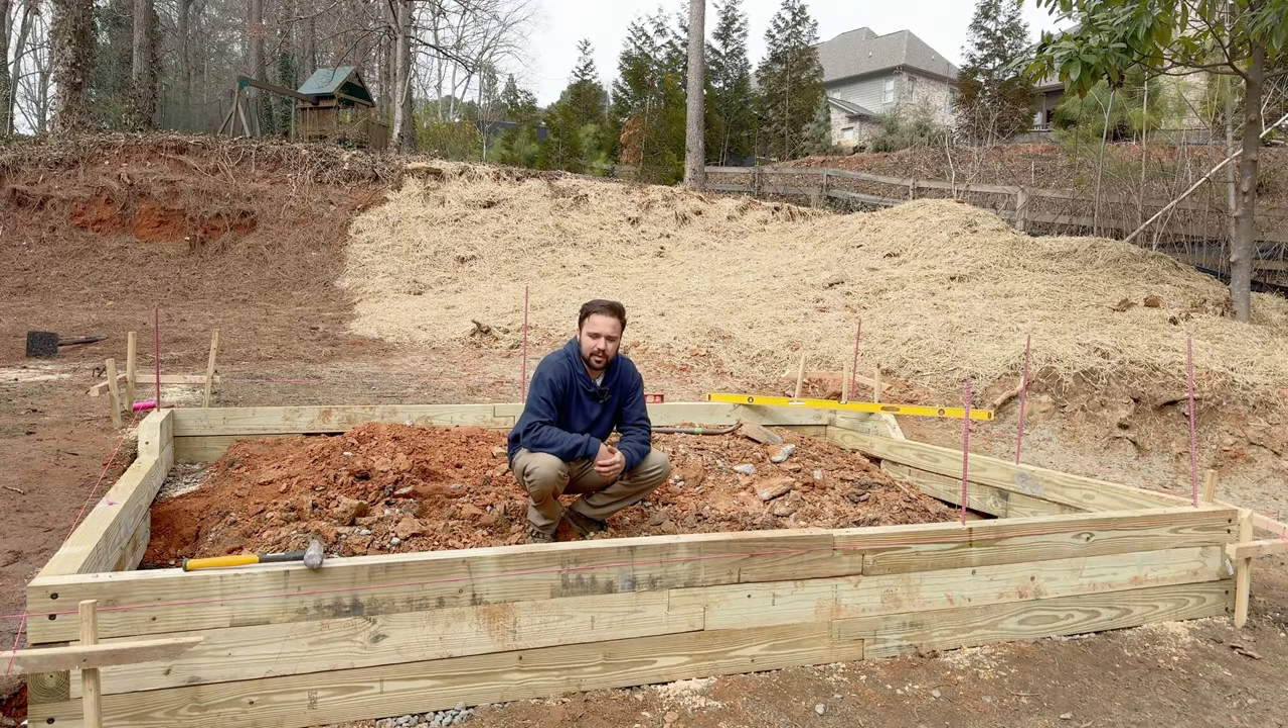And now we have our framing complete.